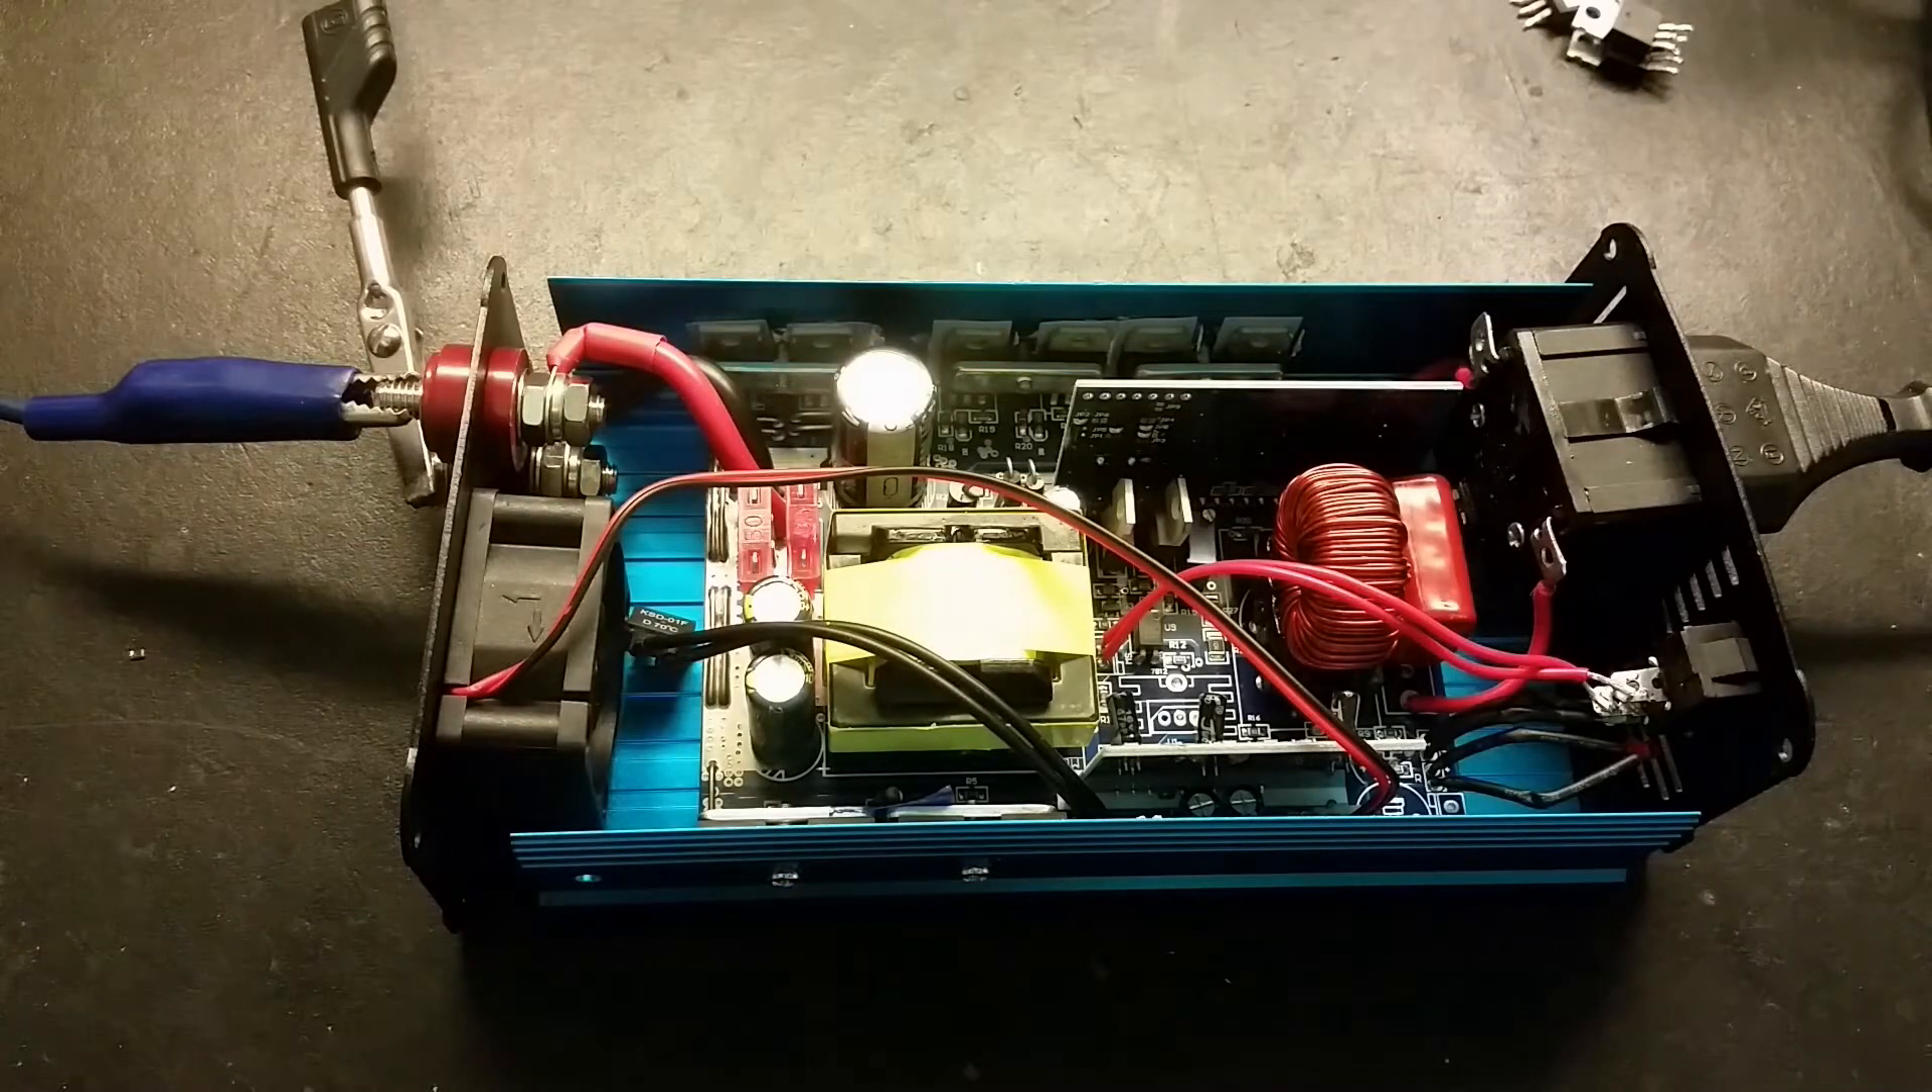Now we got the circuit and everything back in place.